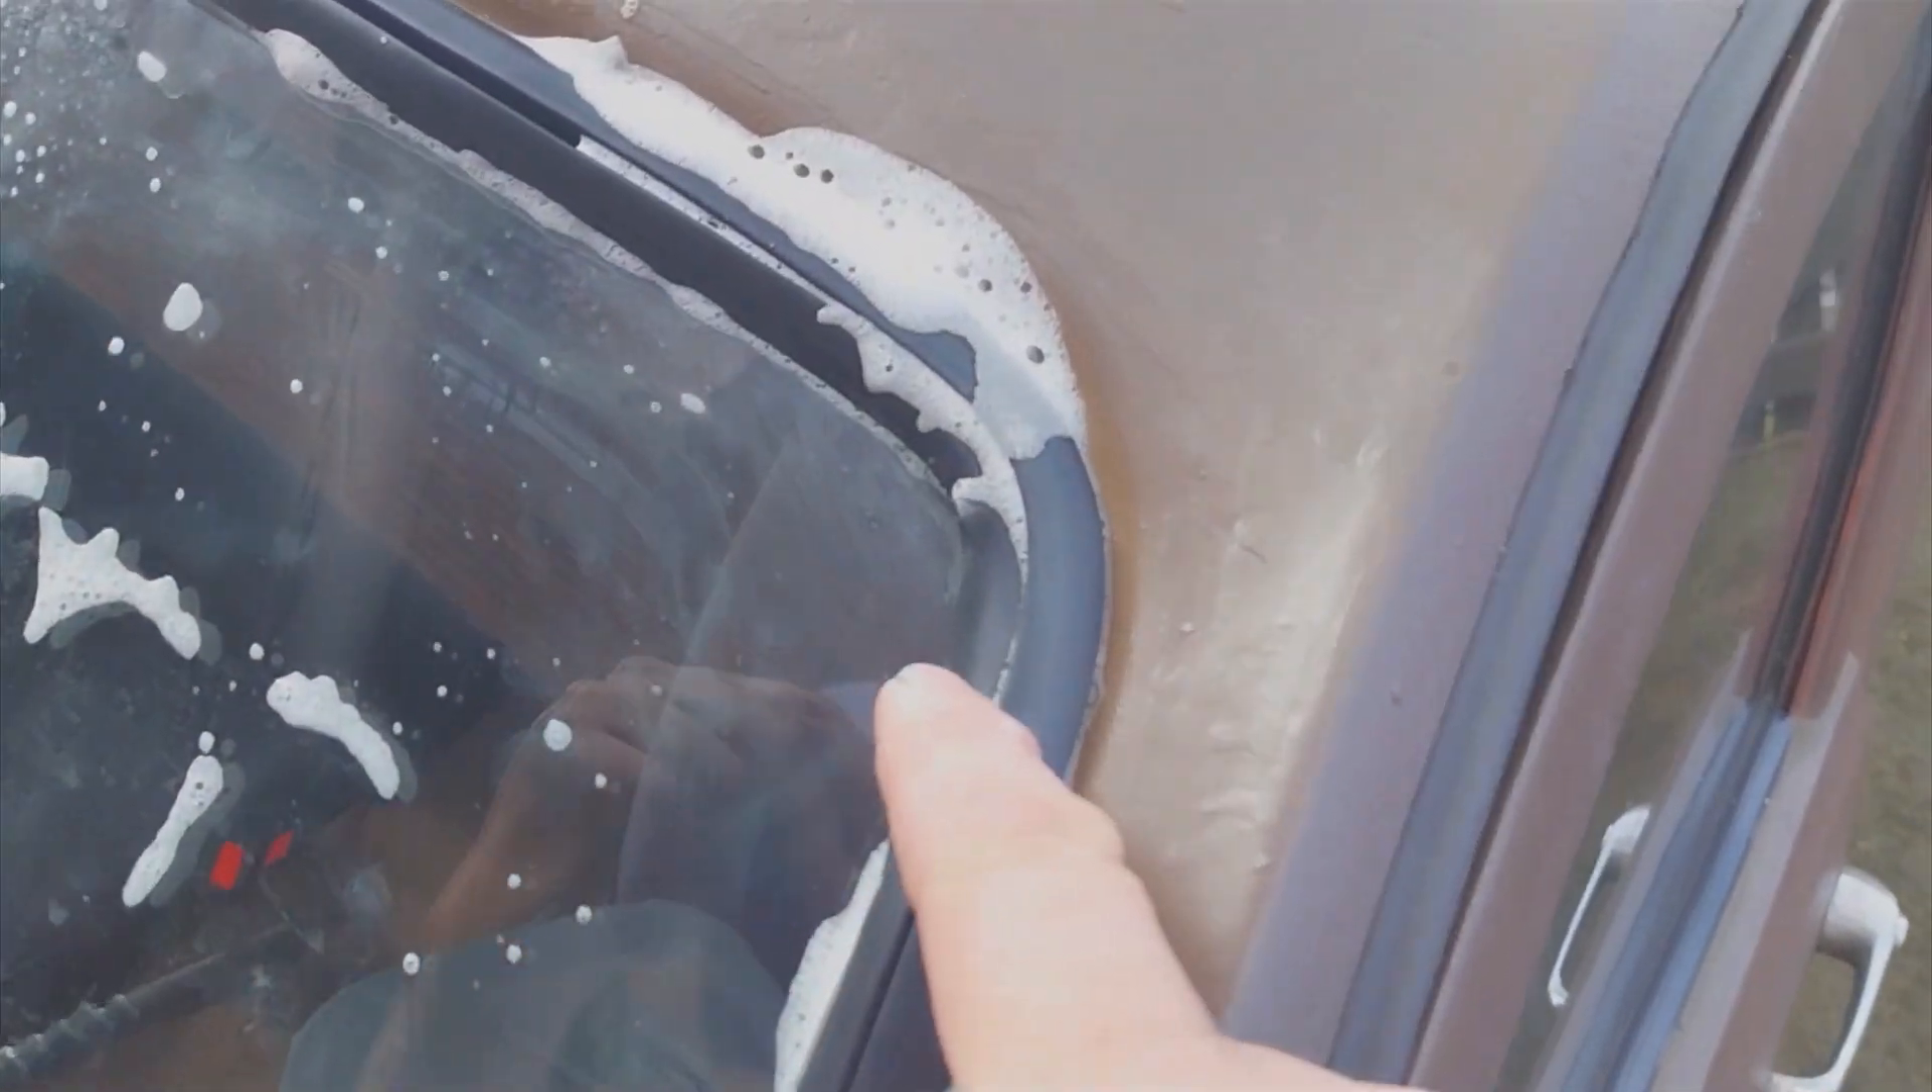The seal is in.